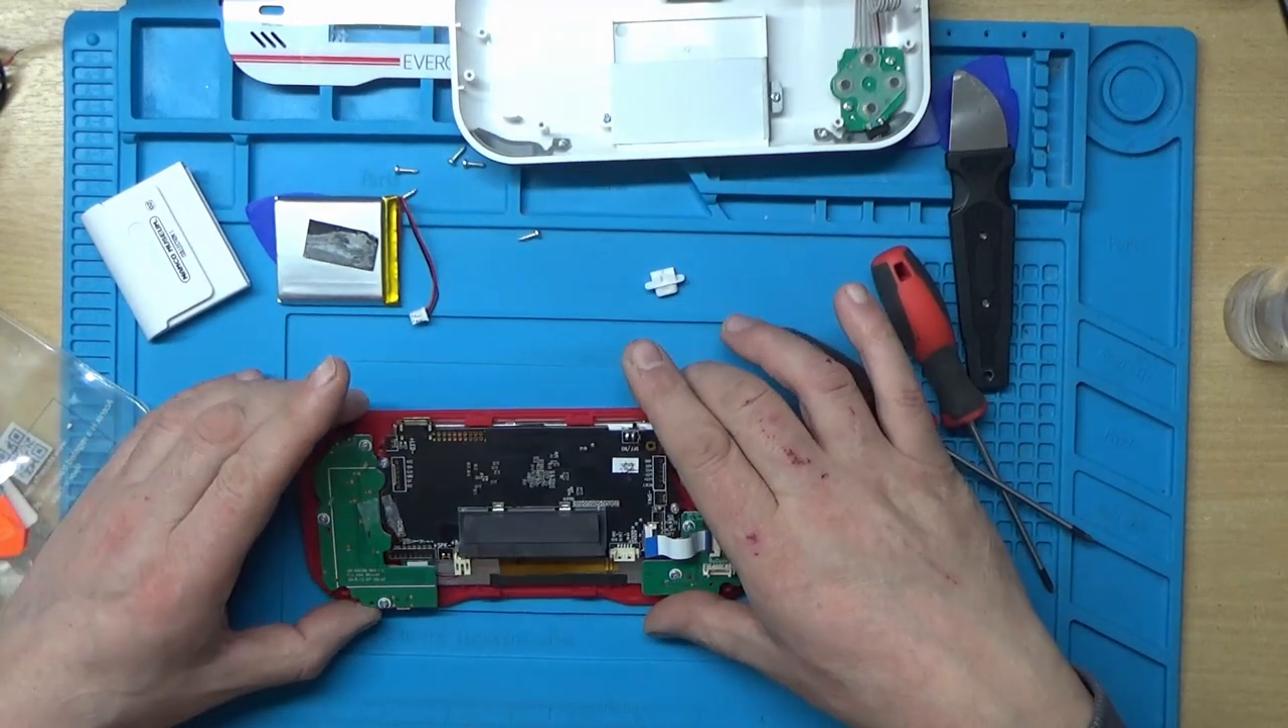Right, that's the battery out of the way.